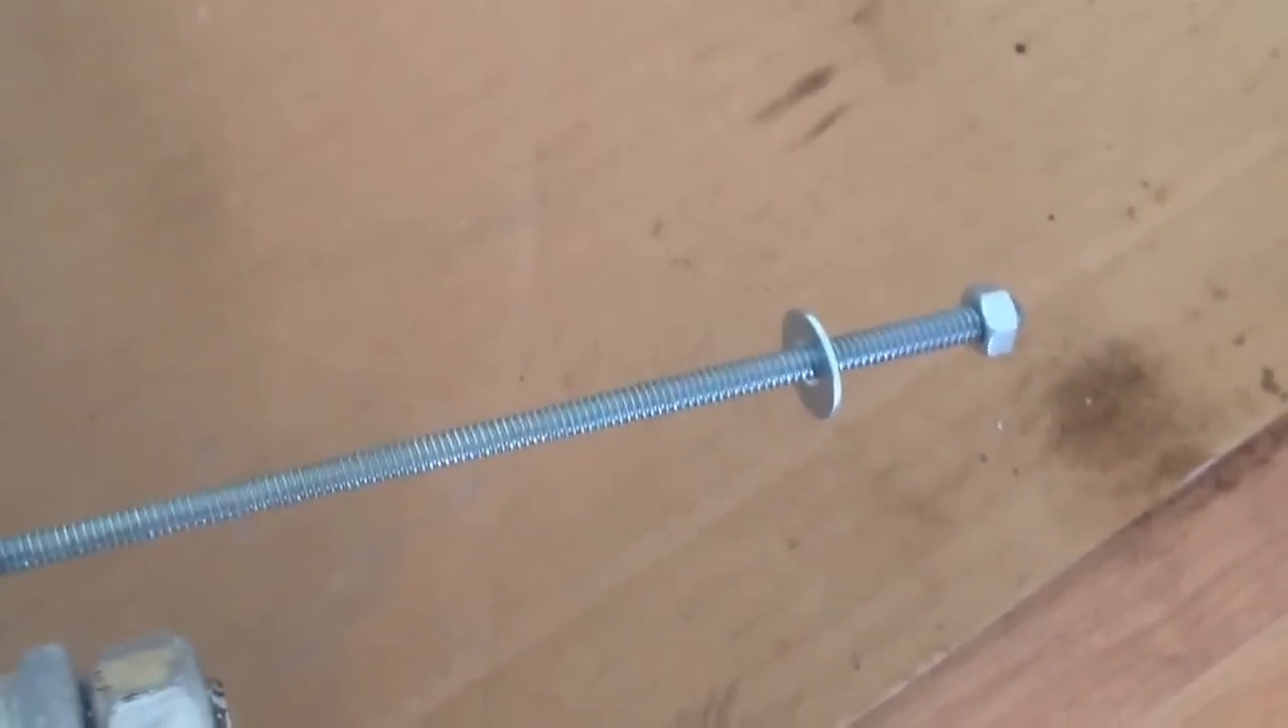Now, I'm going to leave the old thread and oil on one side, and I have the nut and washer on this side.